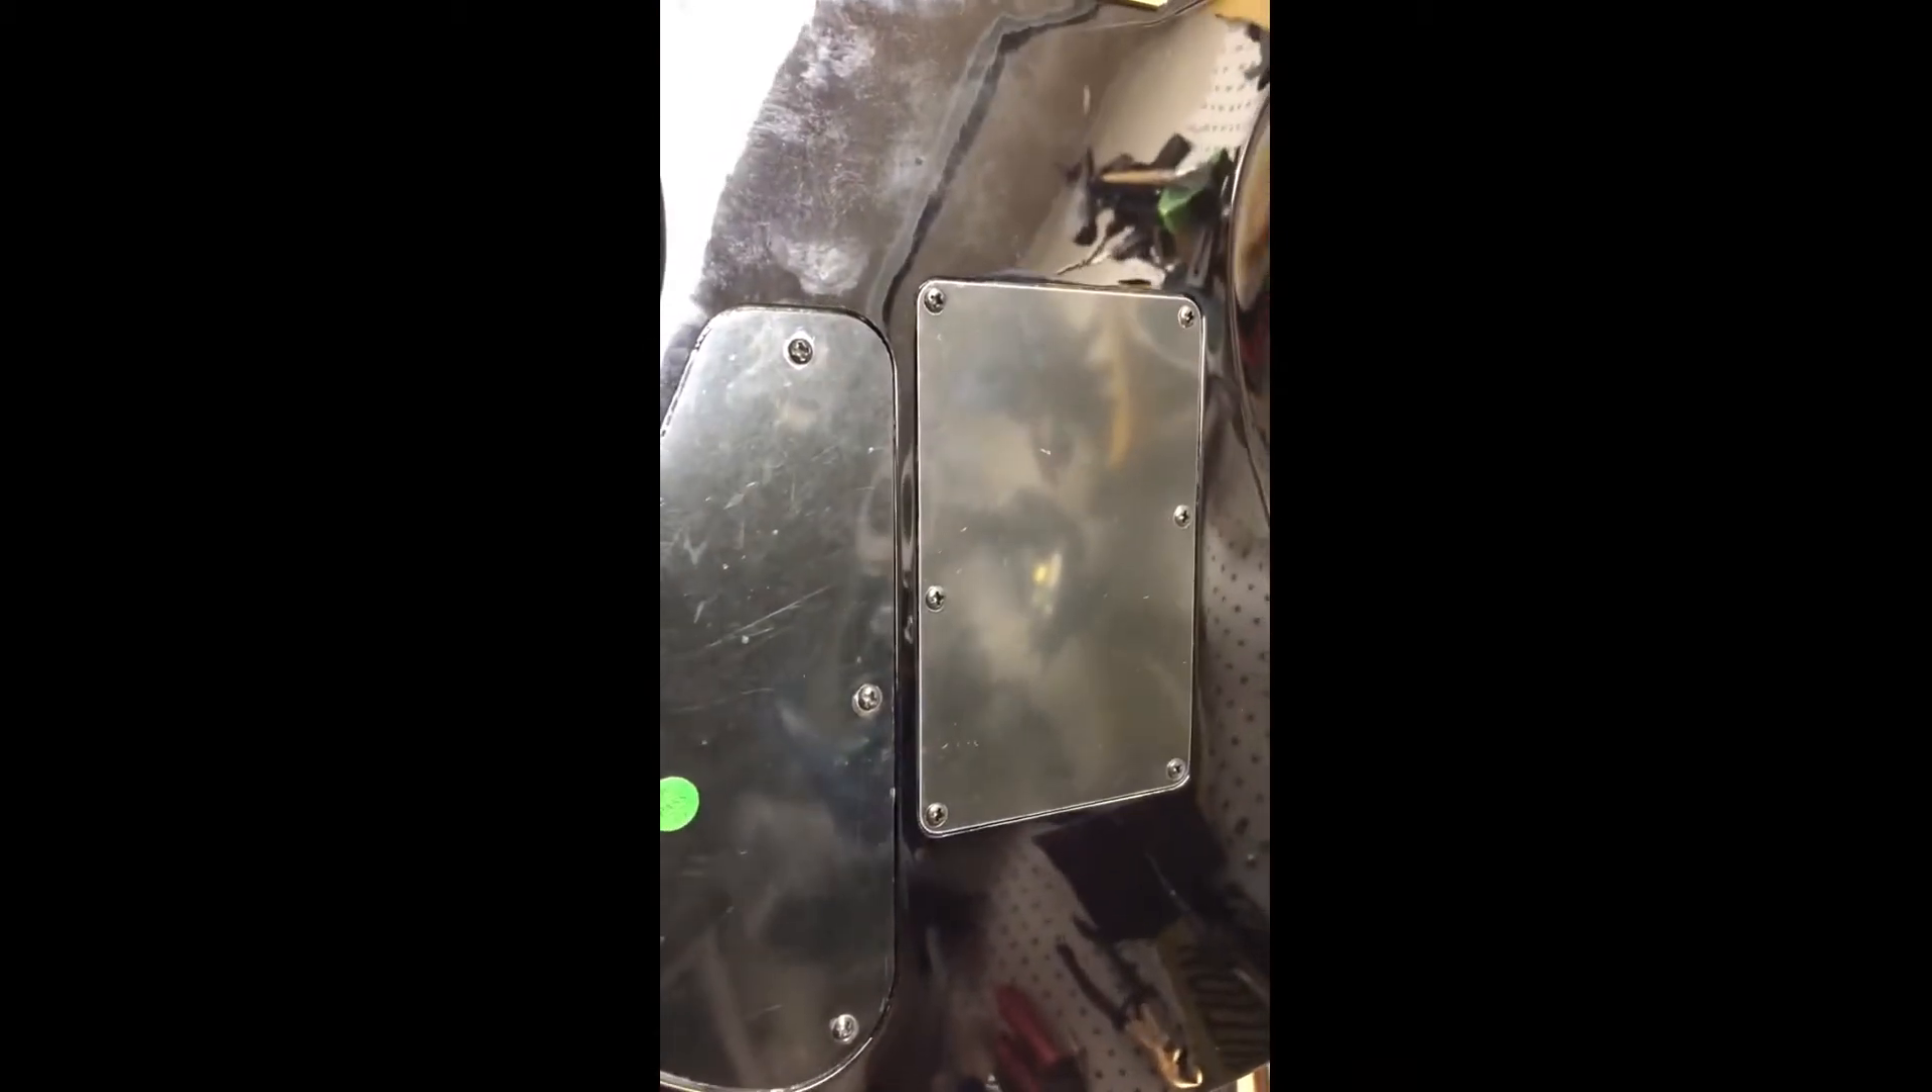I also wanted to show the back uh the back covers for the uh springs fit perfectly uh i did not have to drill any extra holes unlike the control cavity cover.